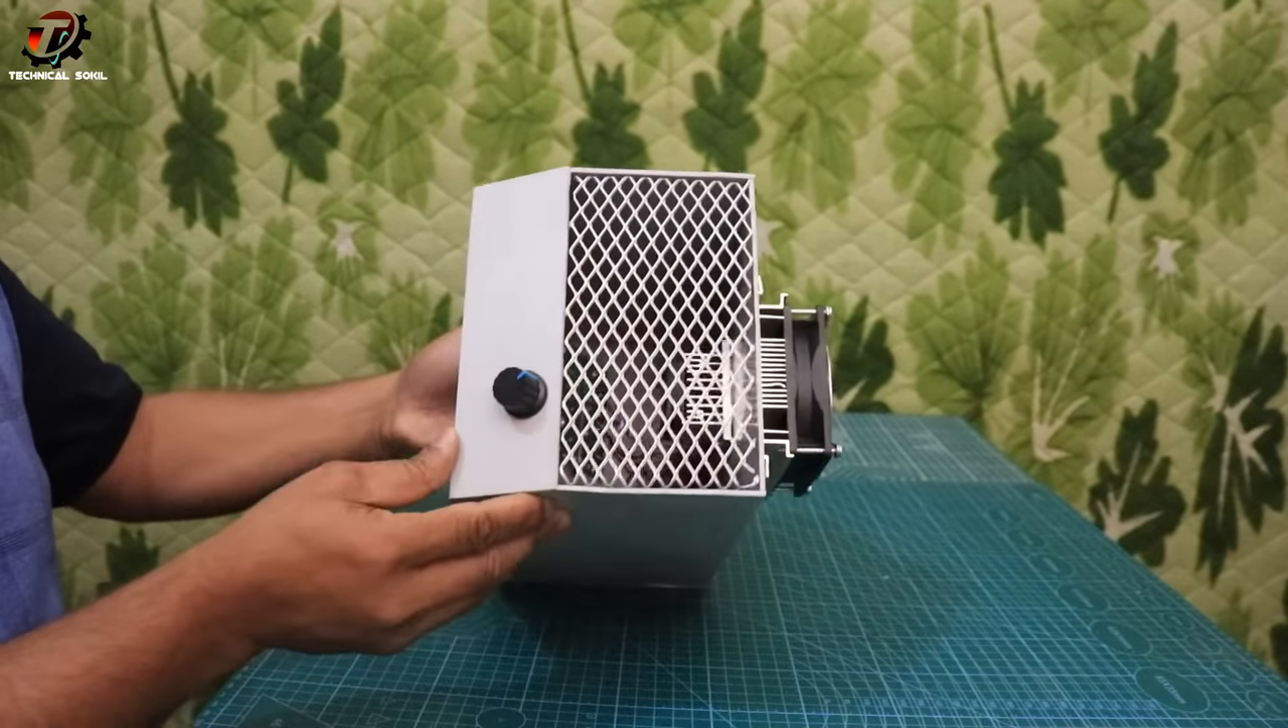तो देख सकते हैं यहाँ पर हमने बहुत ही अच्छी तरीके से नेट लगा दी है।